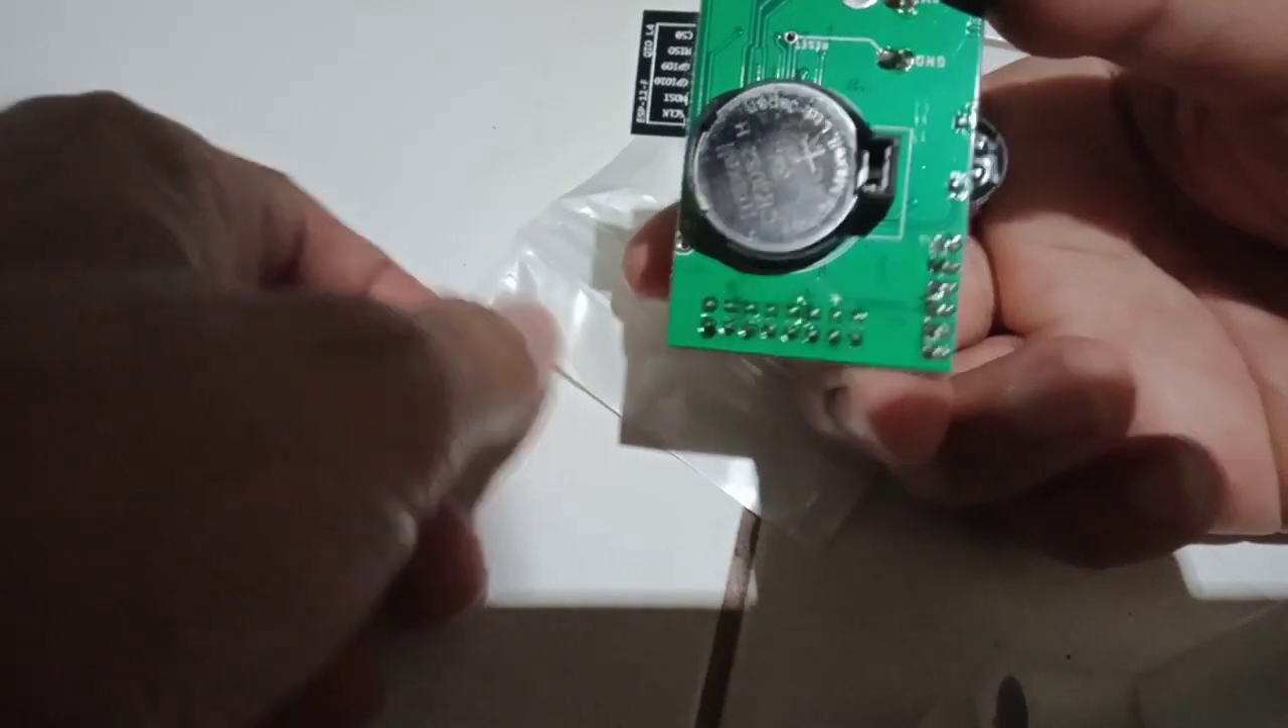Oke Jam Baterai Jam Sudah Terpasang.